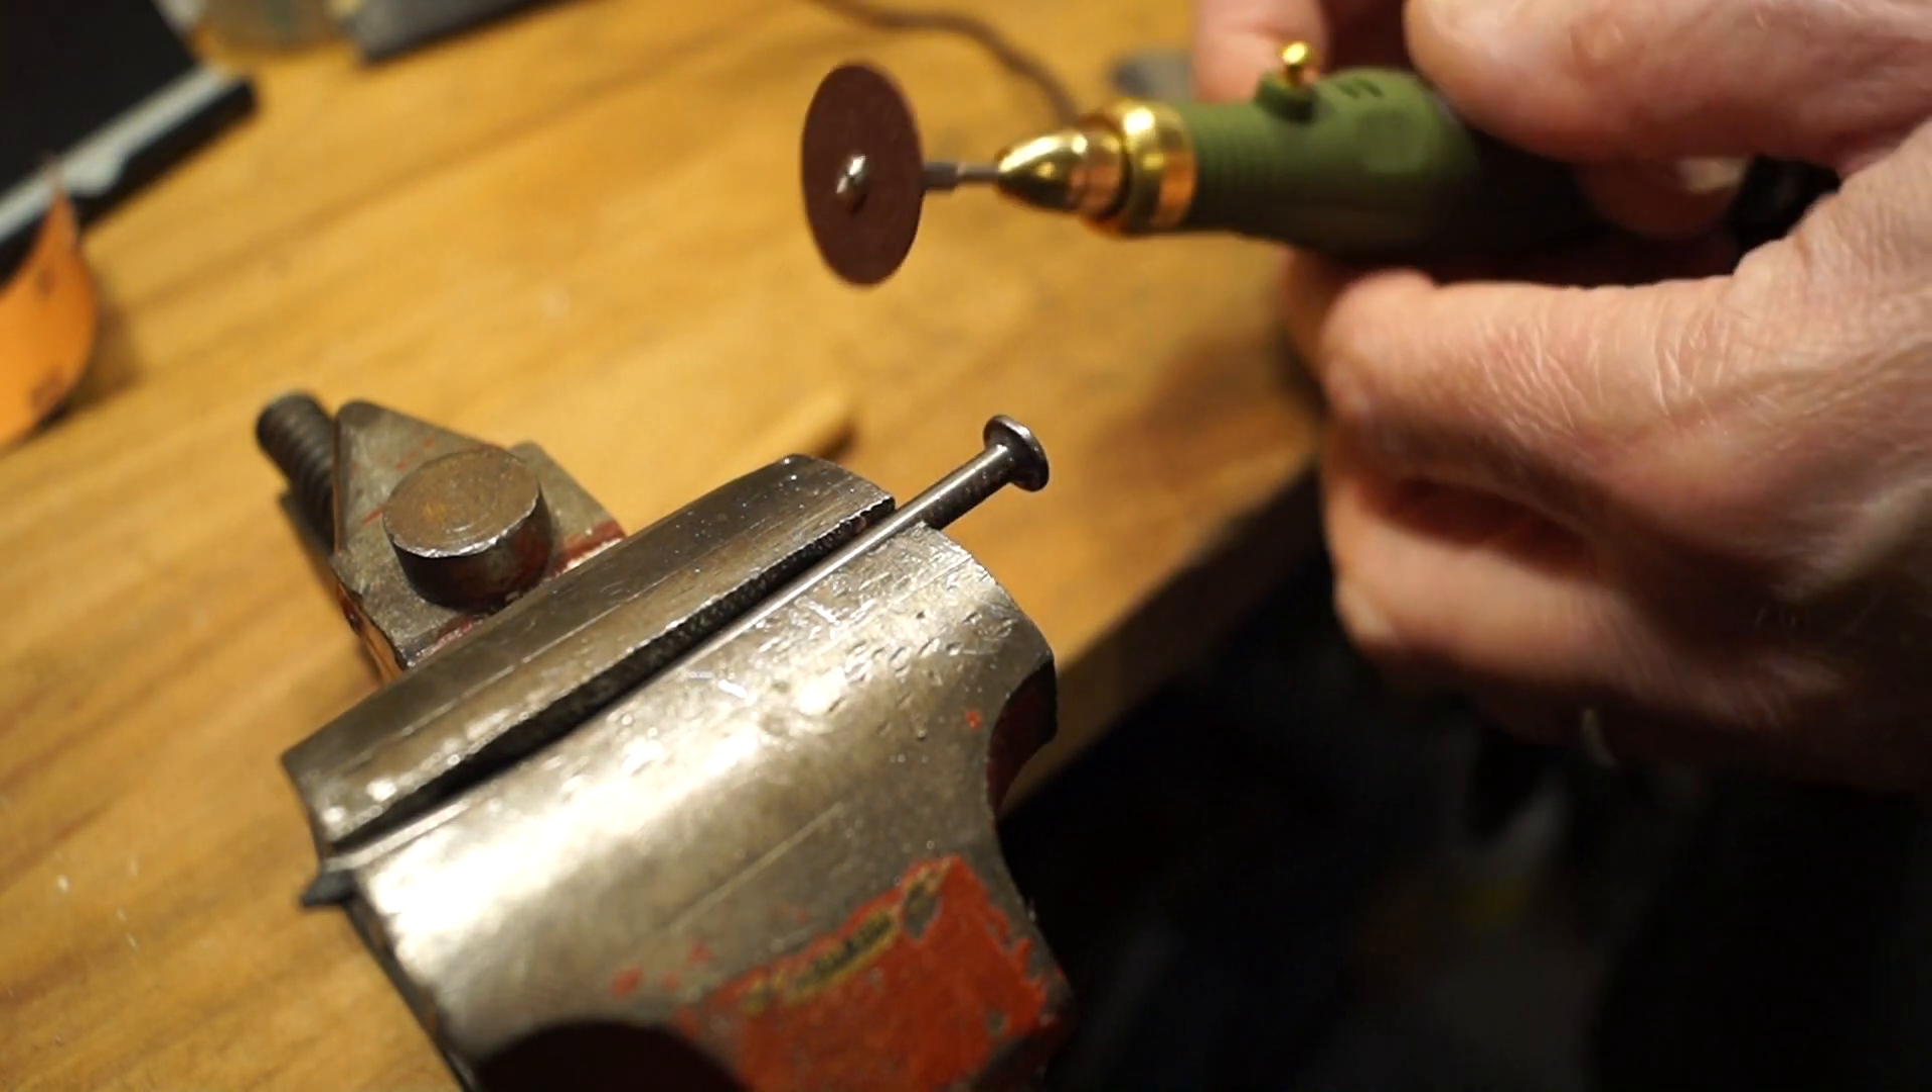Okay, so I've got one of the little grinding discs in. This nail has a 3mm shaft roughly just here, so we'll see if we can cut through it with a little mini micro grinder.